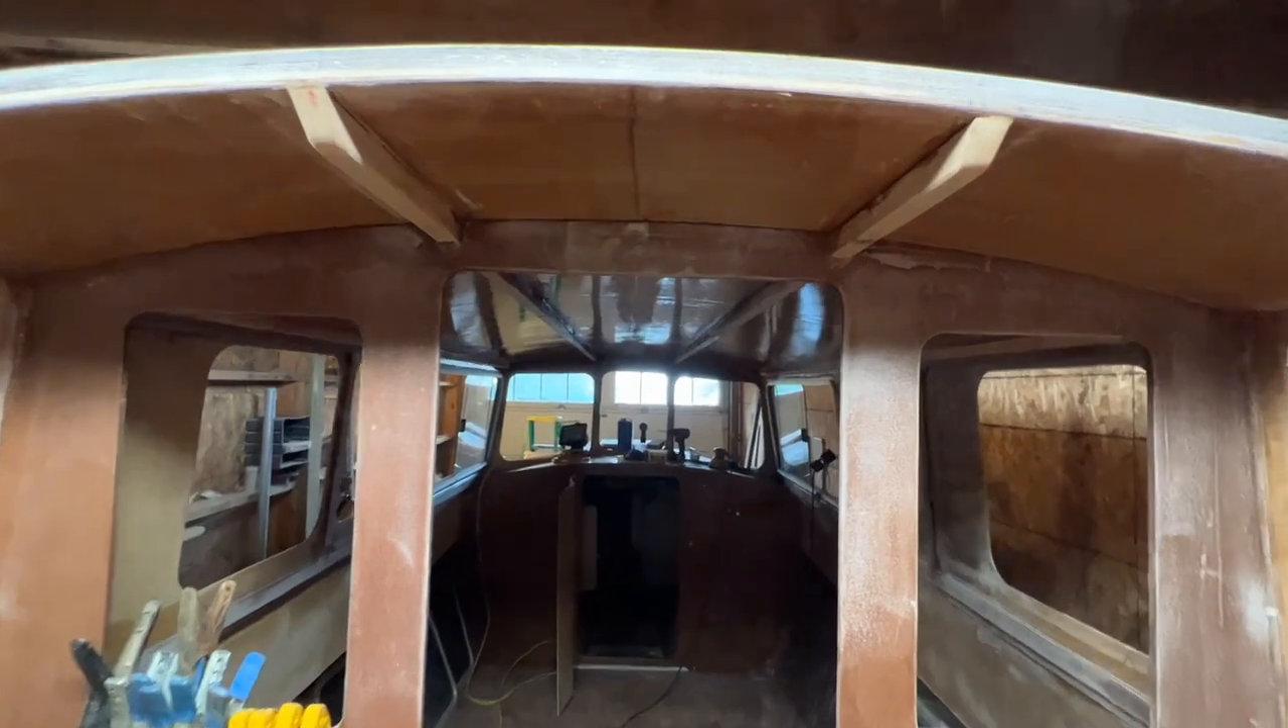What you're looking at here is the roof of the Great Alaskan fully installed.